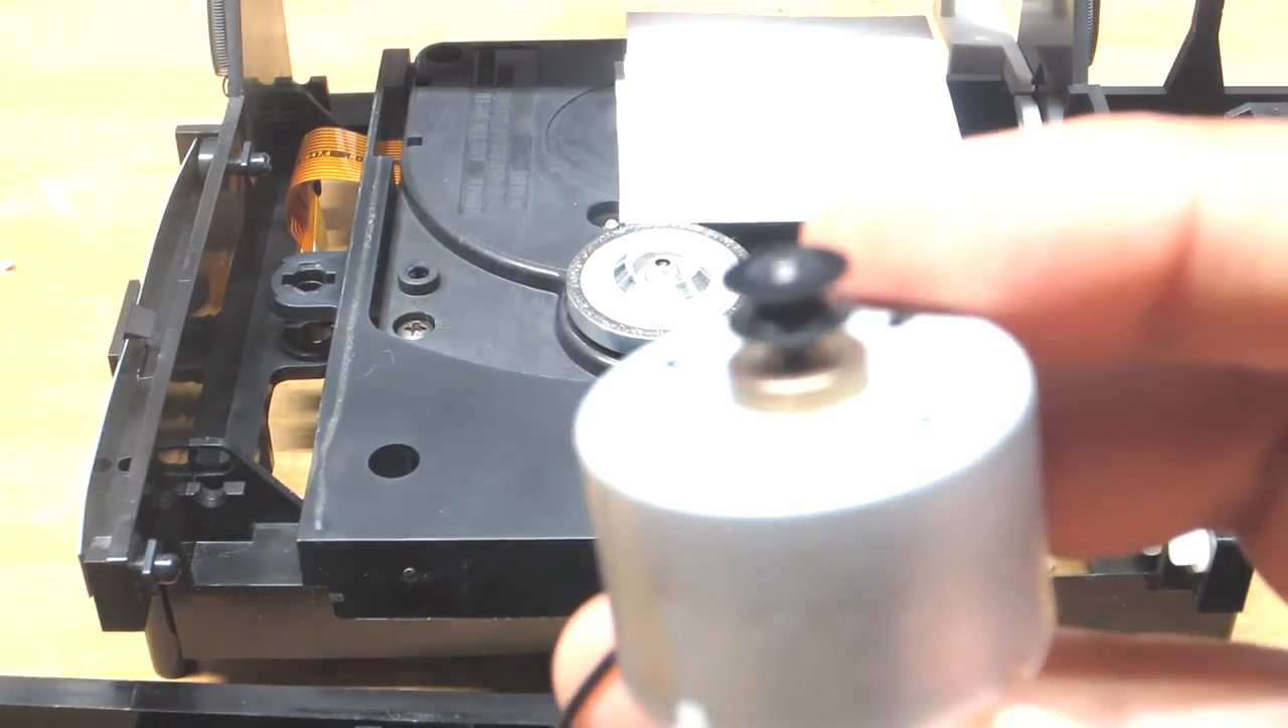And I don't have the motor clamped in right now, so let me just pull it out.